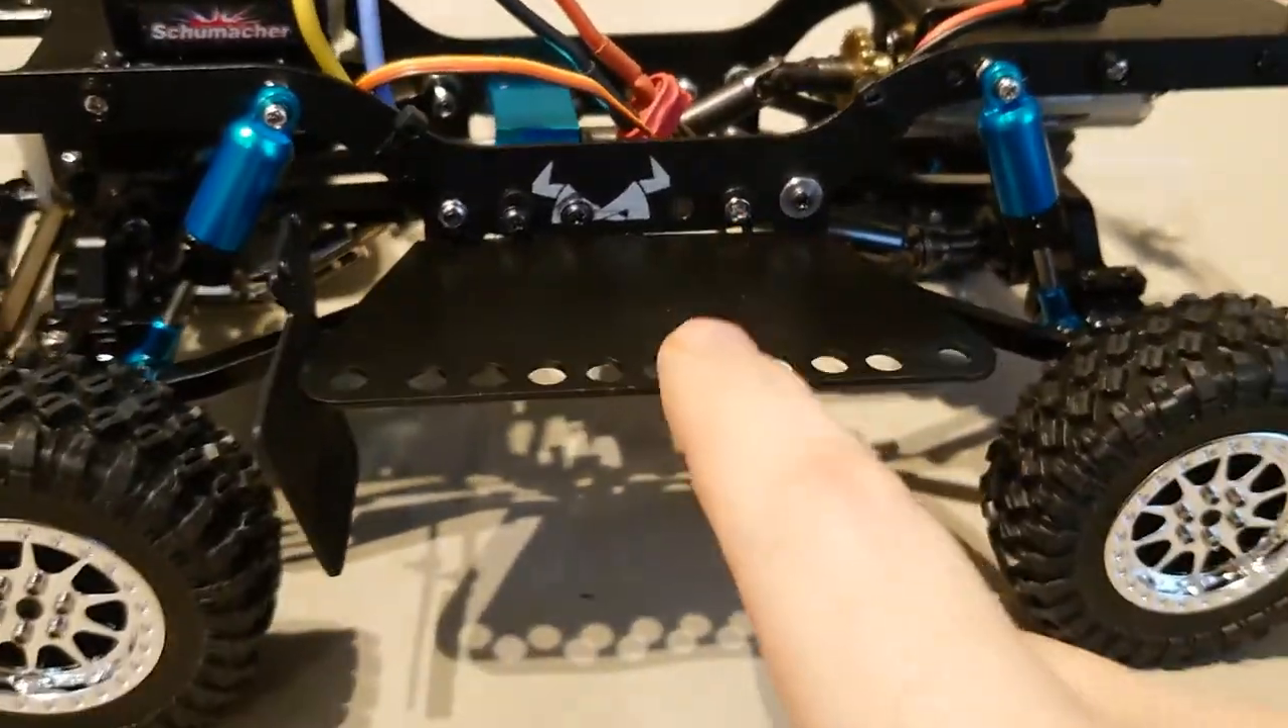So side plates are back on they've been painted.